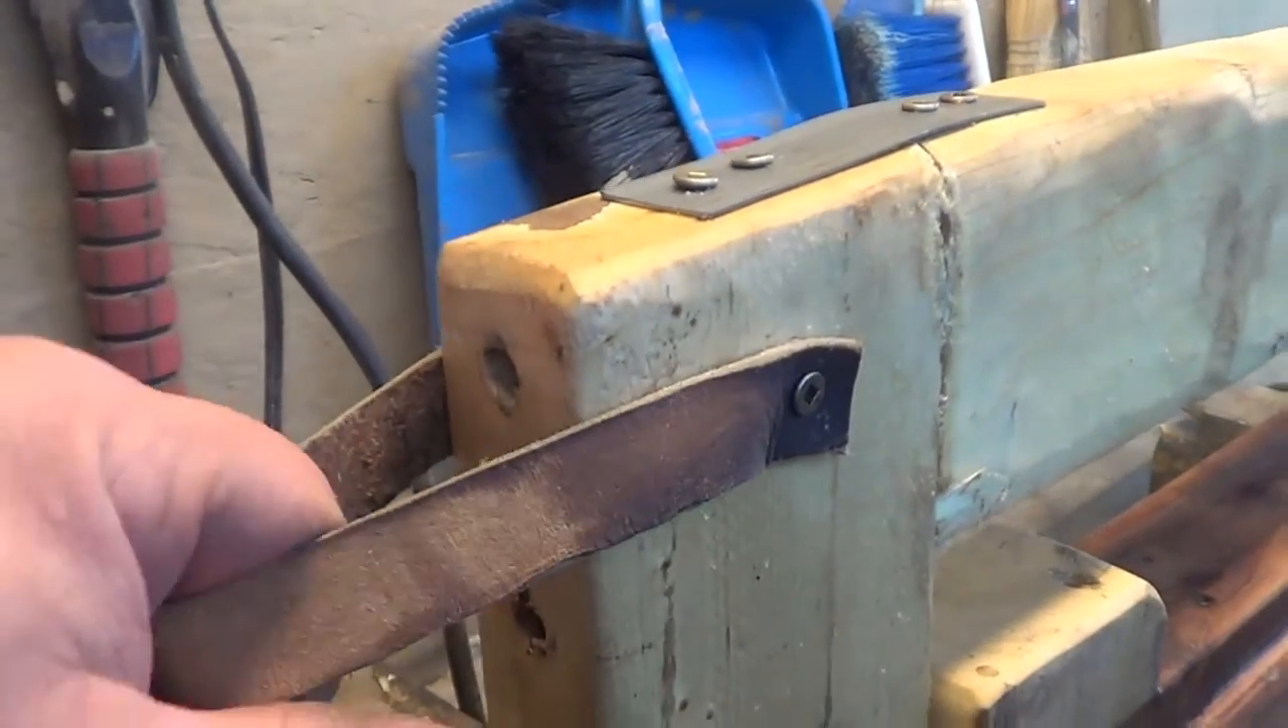I'm pretty much done this jig, I put this leather strap back on, this is for hanging it.